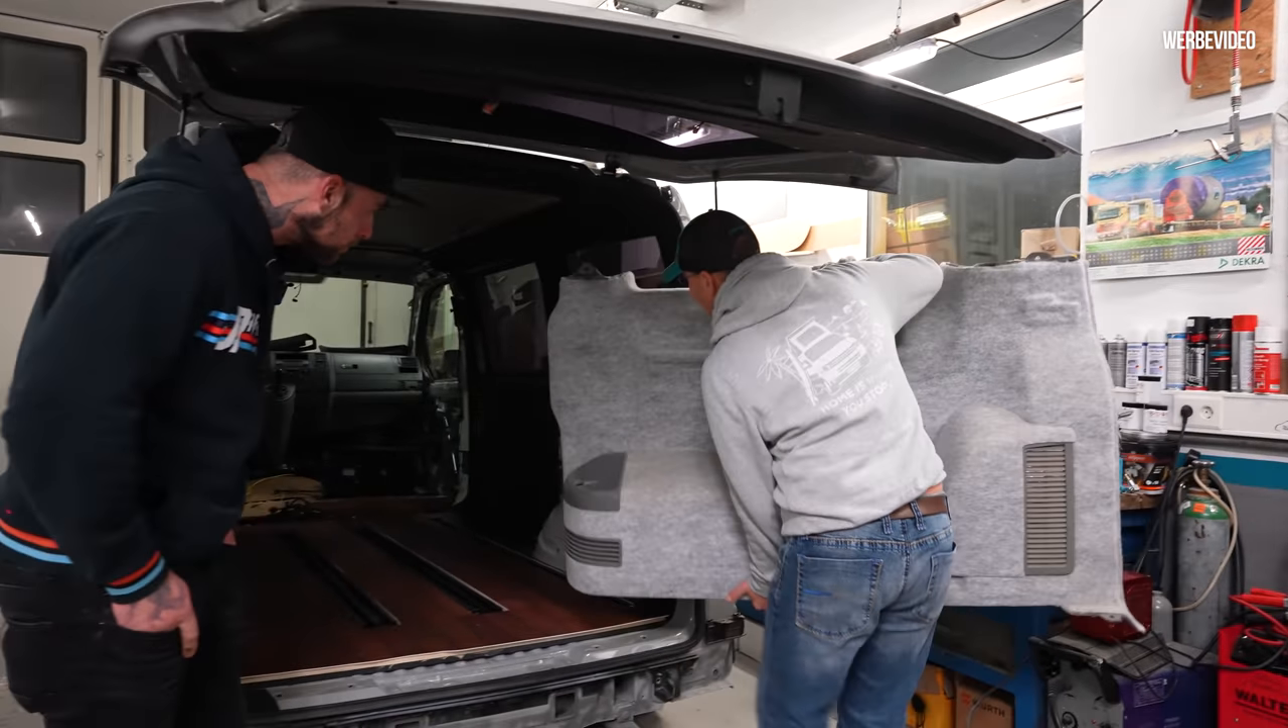Jetzt sieht man da, da fehlt die Verkleidung noch.